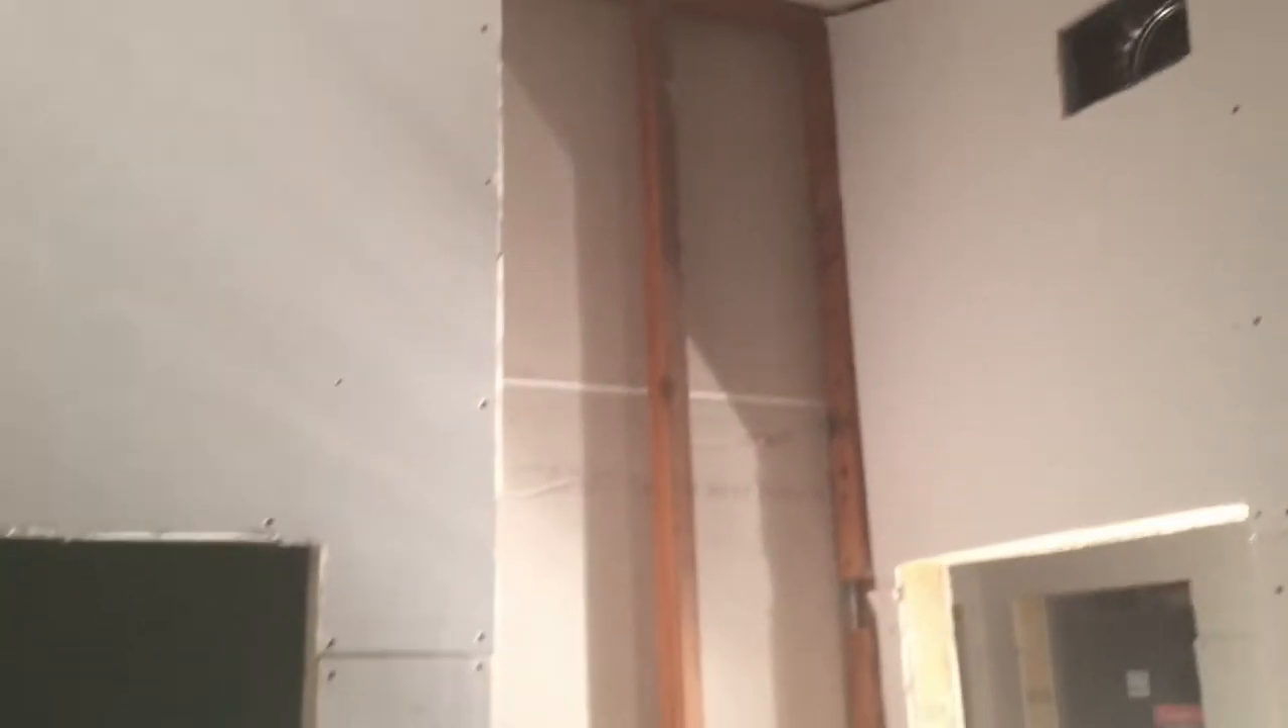Just got a little bit of drywall to go in here.